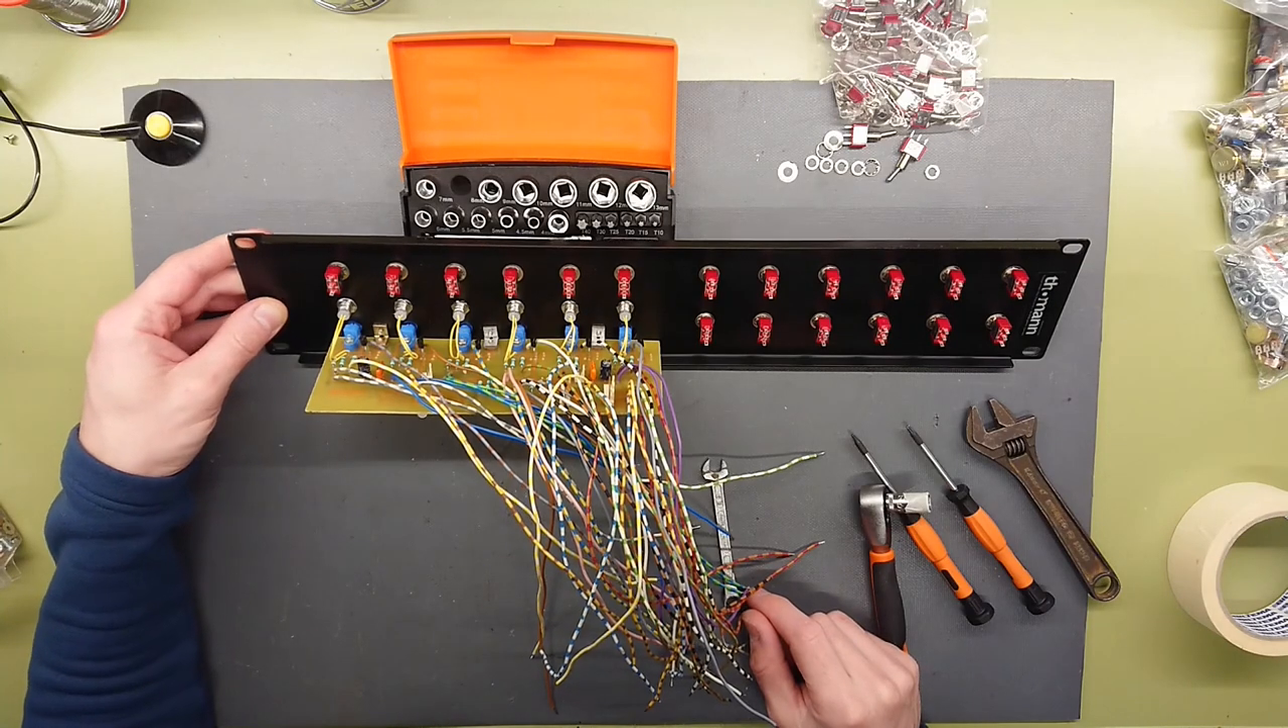So, with all the switches mounted and the output board here with the six optical outputs and the six LEDs, all there is to do now is get all these wires sorted and soldered into the respective switches switches that they are going to use.